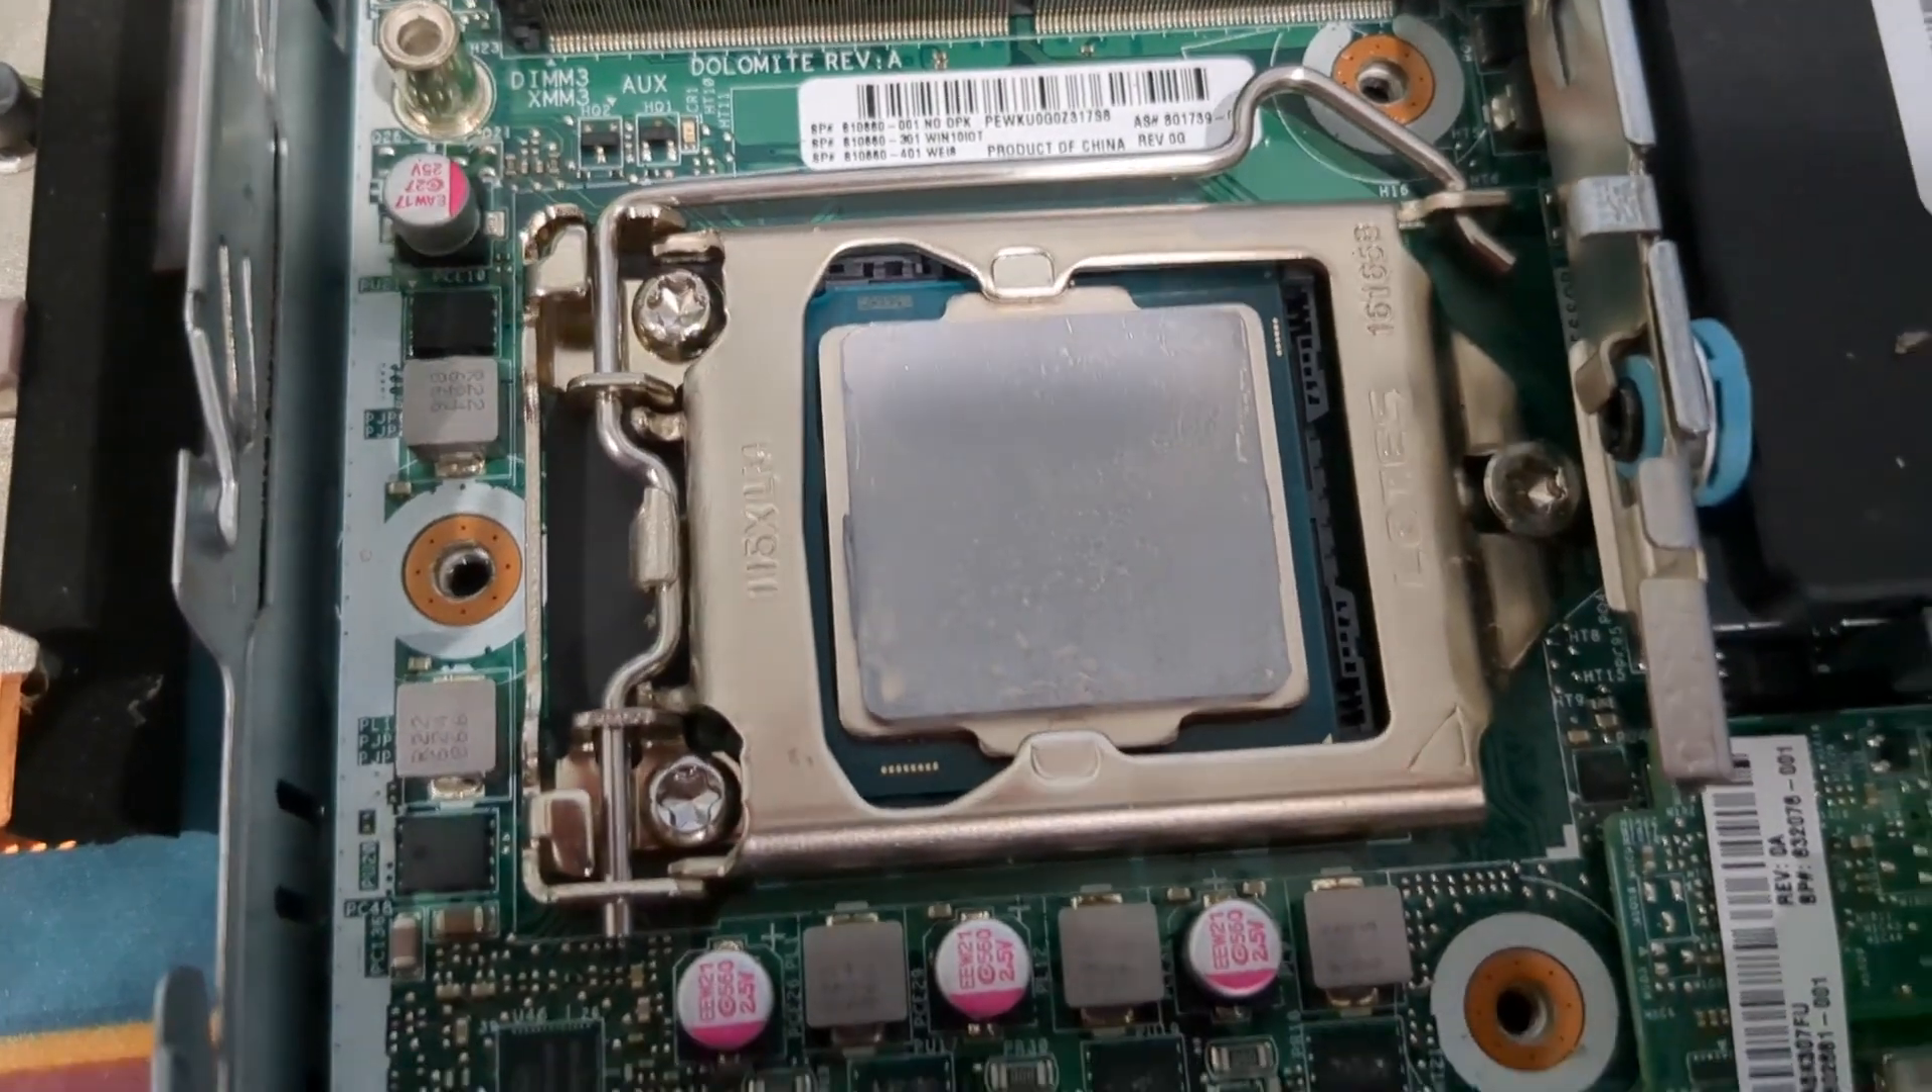Okay, we've got the heat sink removed. It actually has a good amount of thermal paste on it.